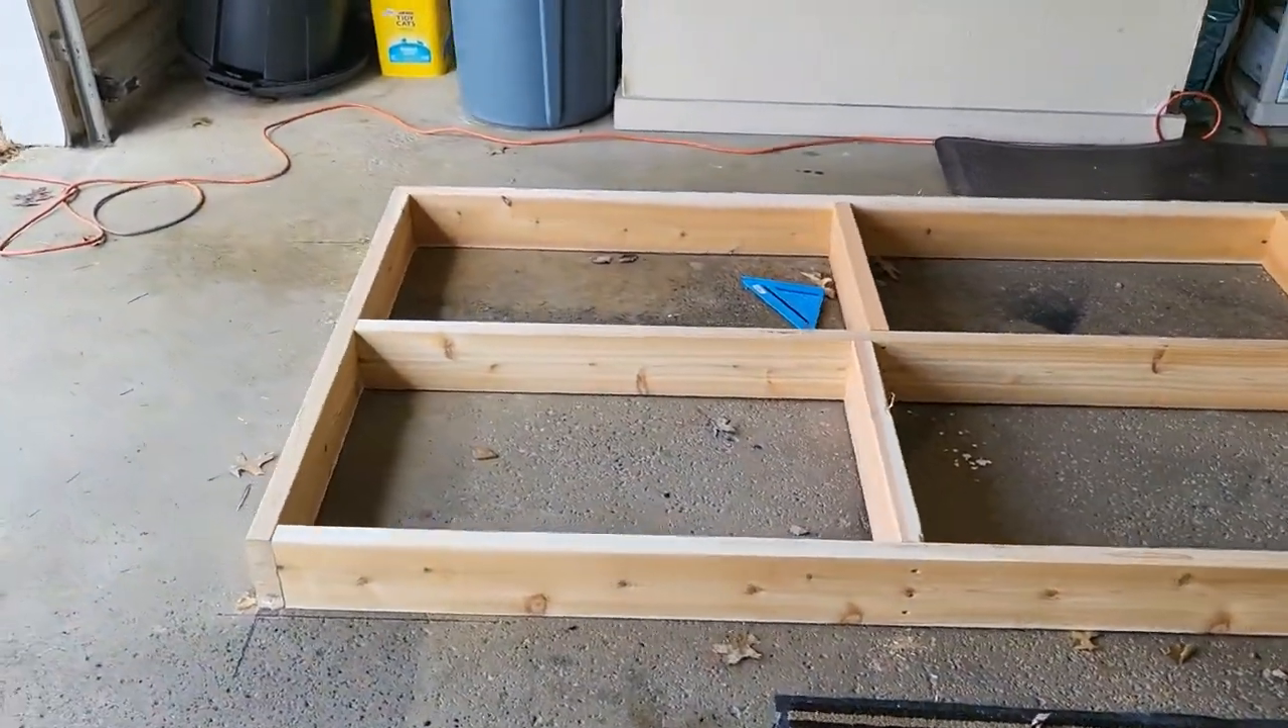So as you can see, I got the first frame done.